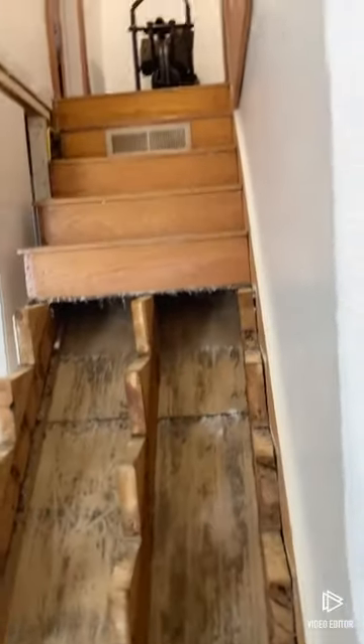We're missing like half of the stairs We only have like 1, 2, 3, 4, 5 5 steps left.